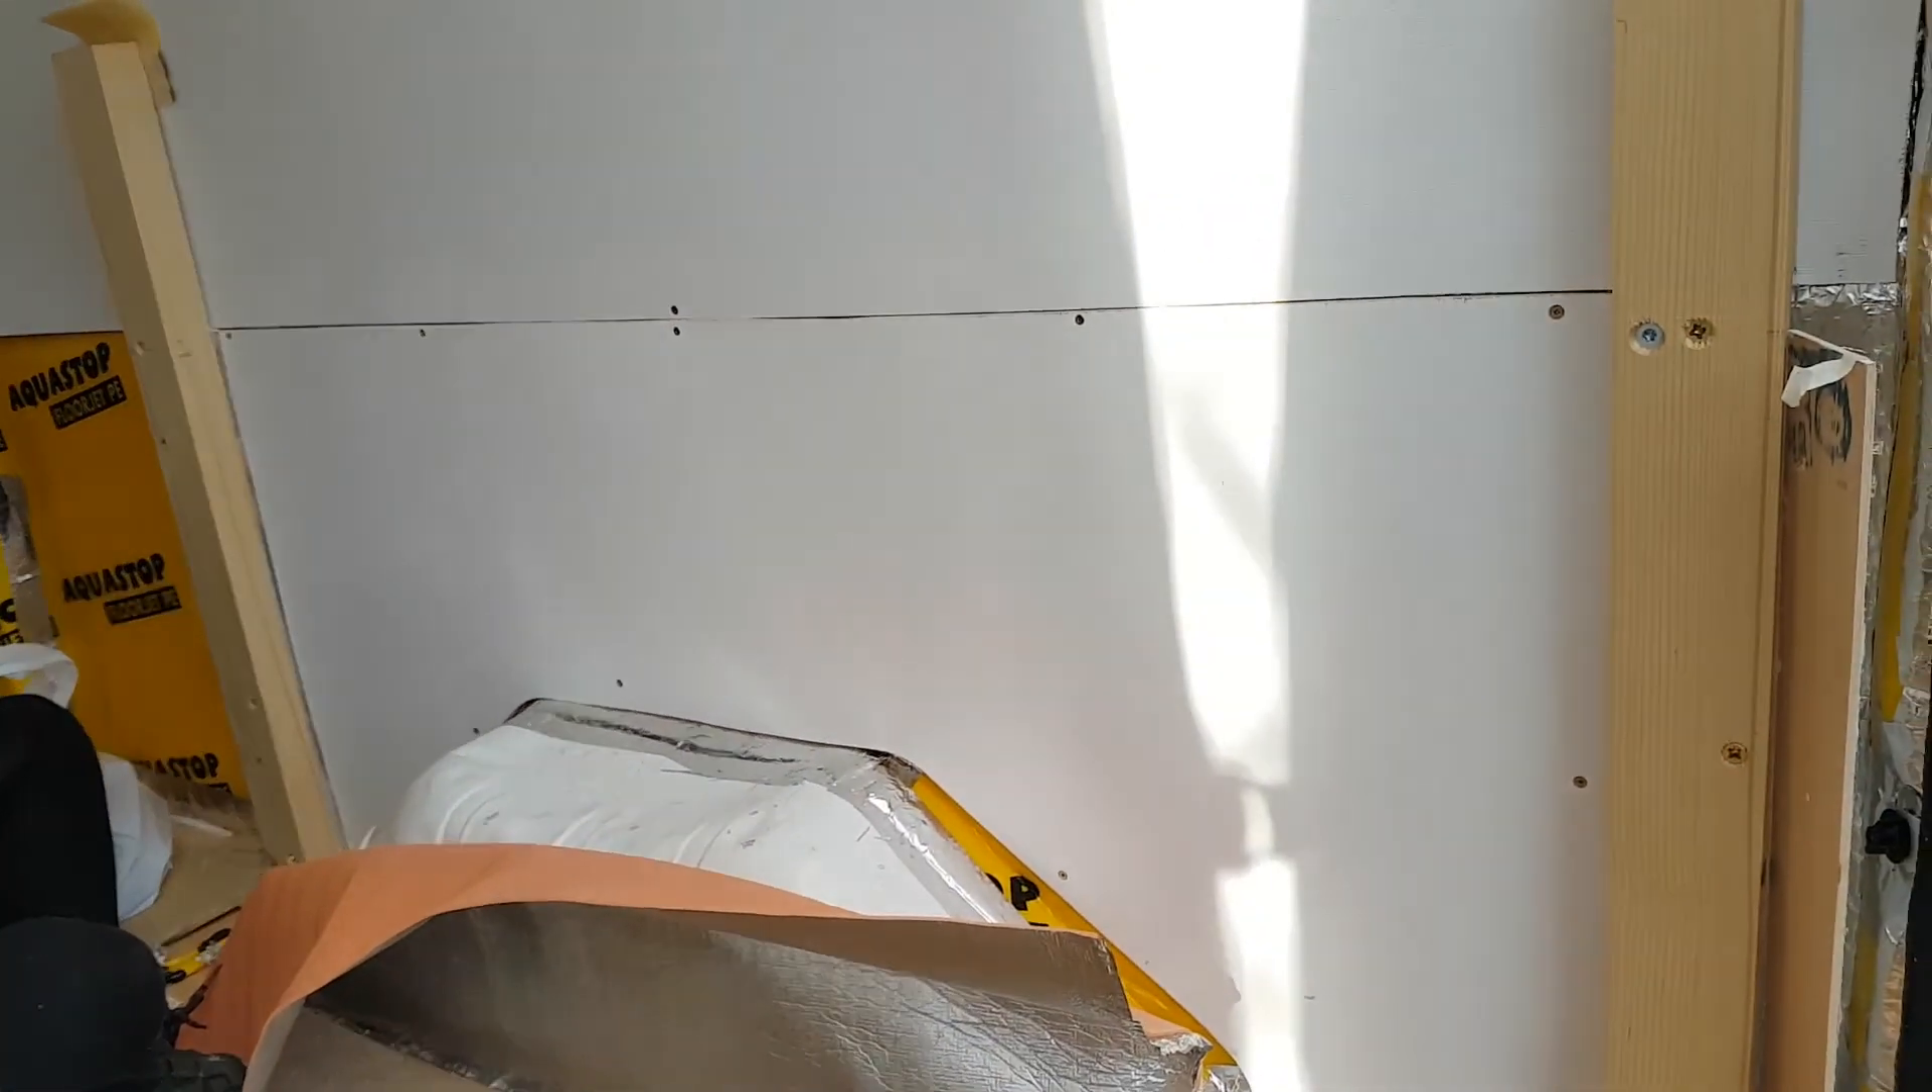And we've got another wall panel up.